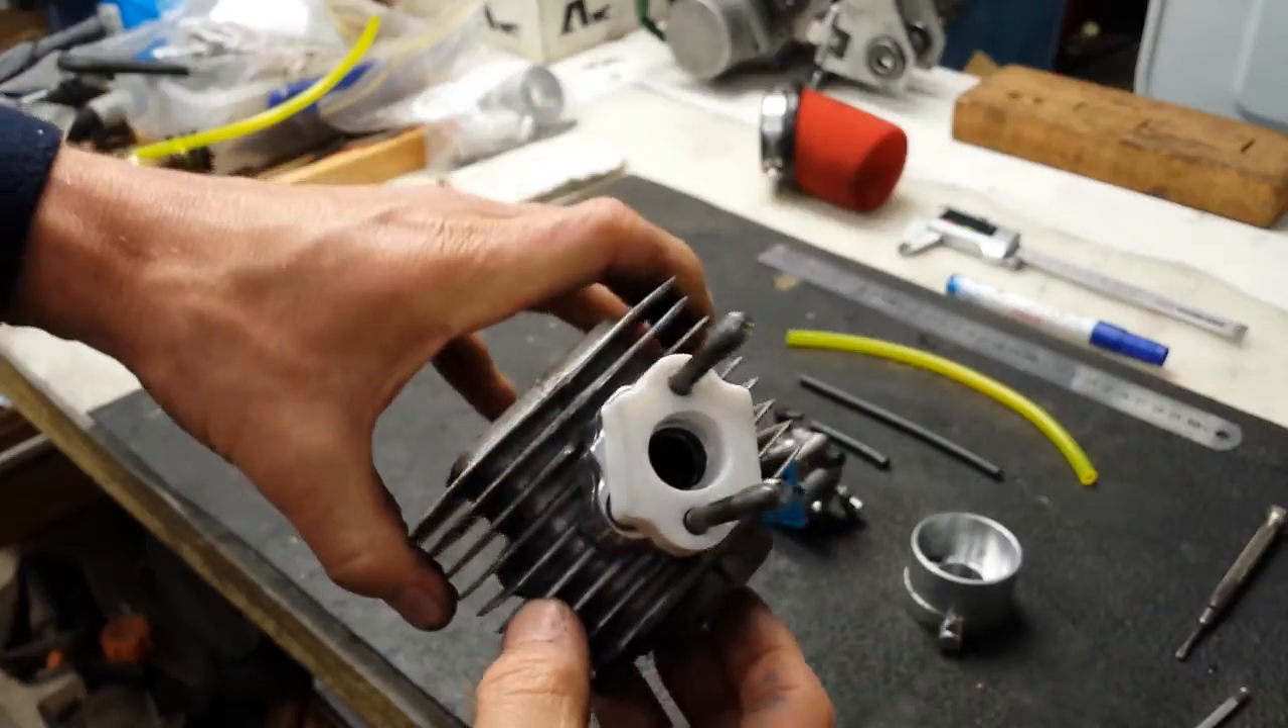Okay now you can see the thermal isolation spacer in place.